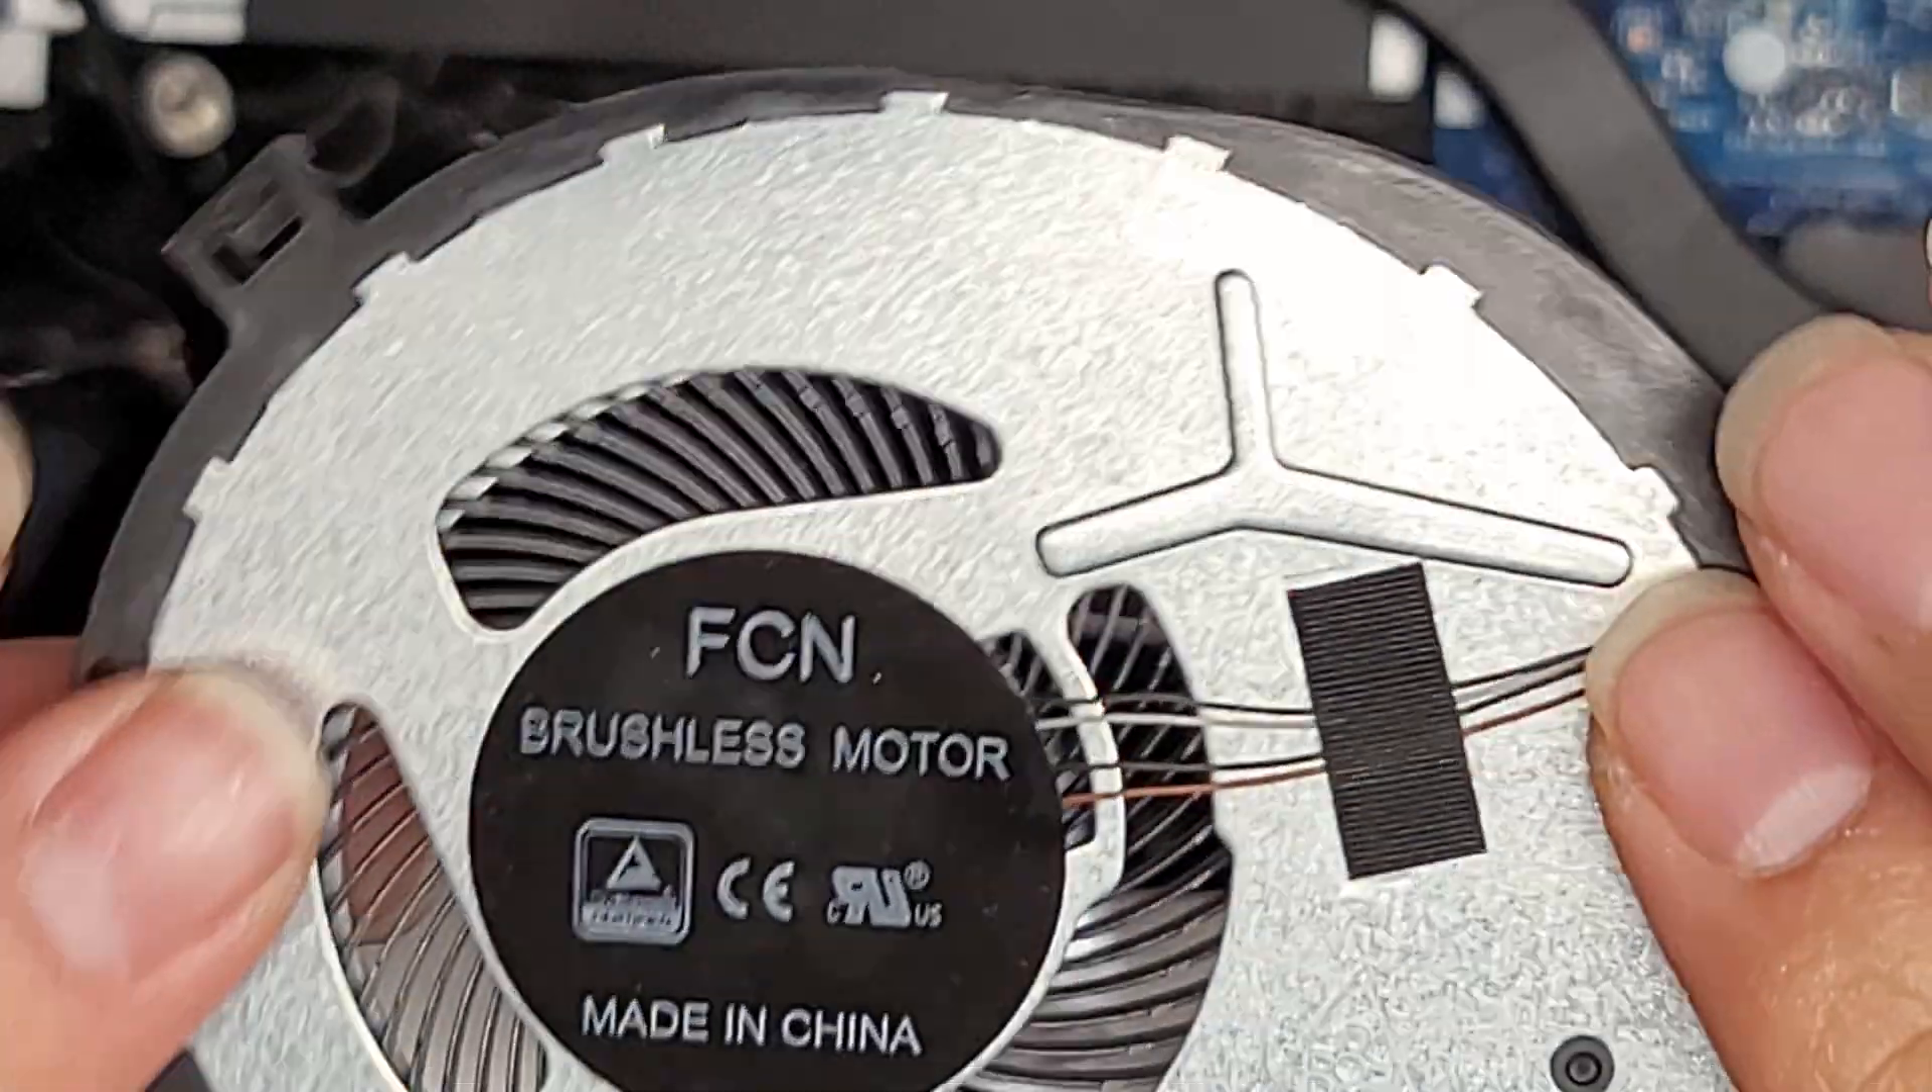And, now you've got the fan out.